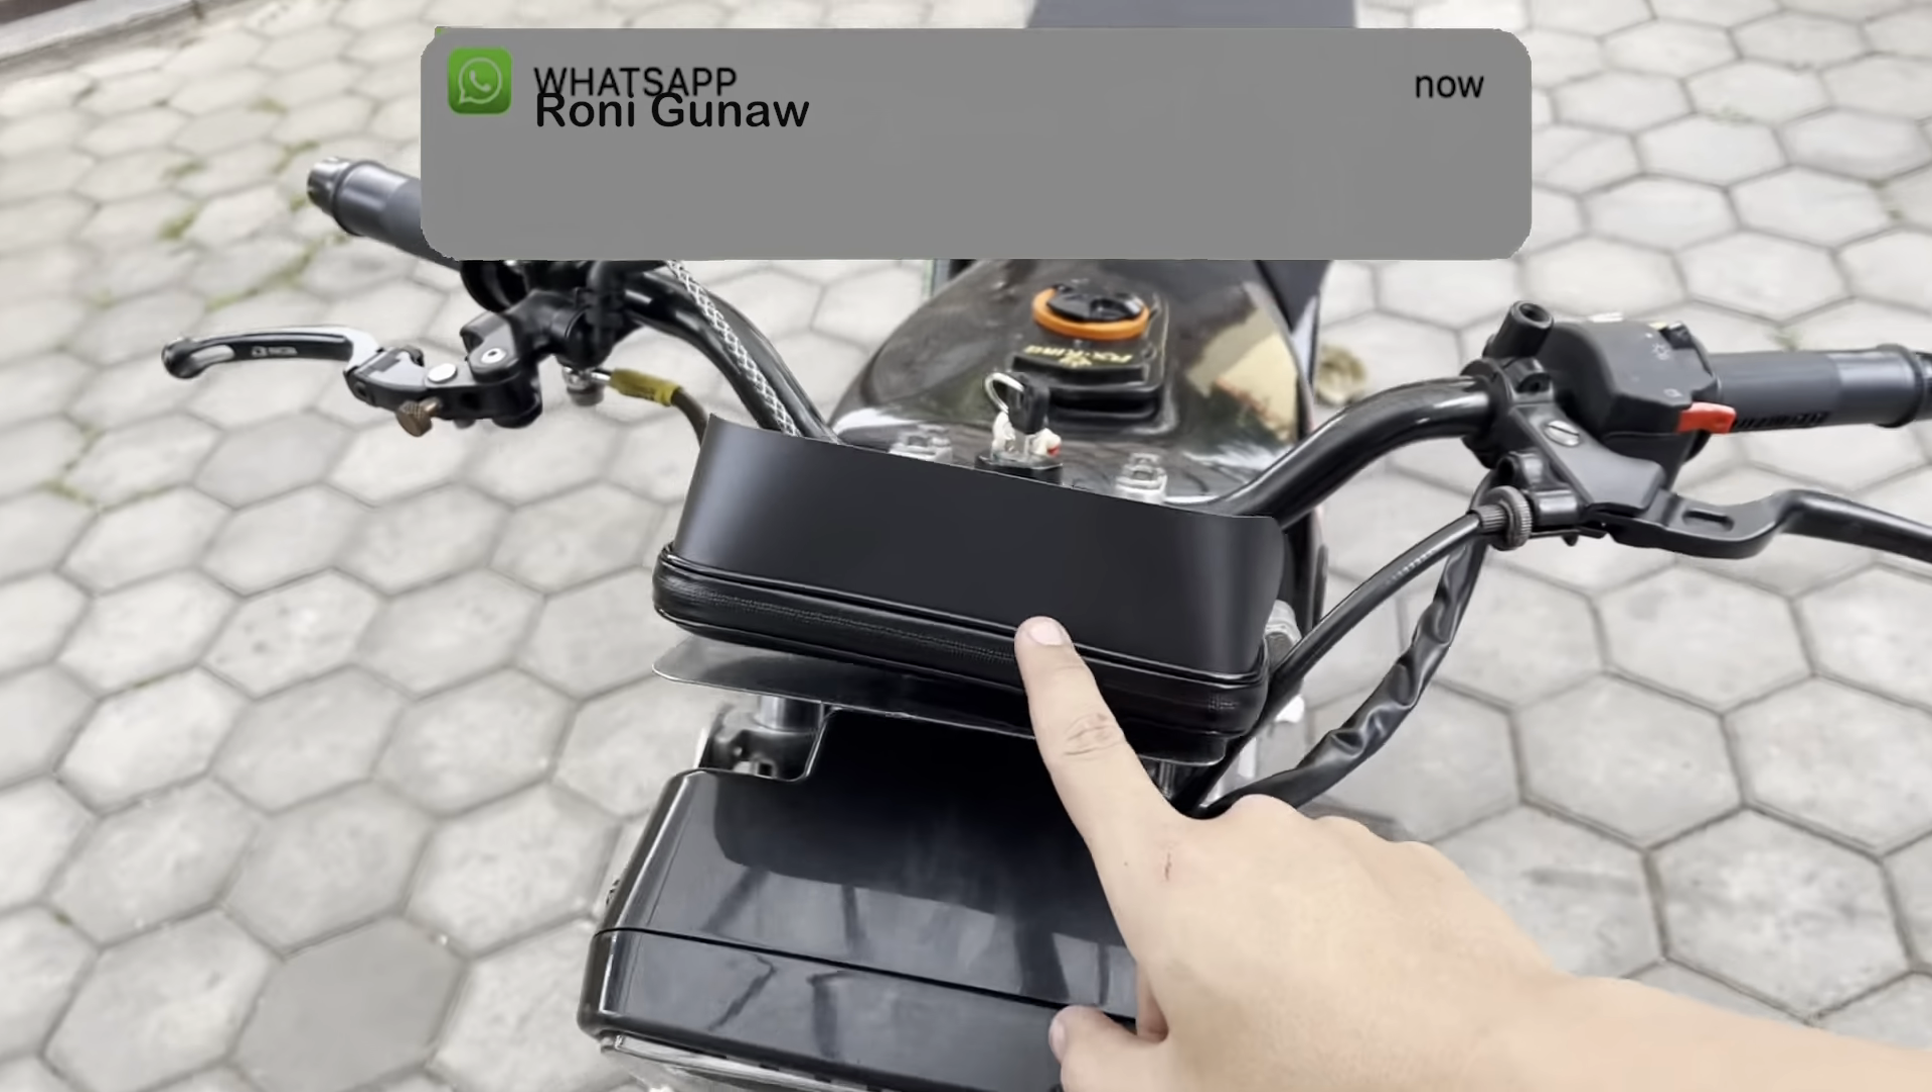Oke jadi udah kepasang nih cuy Dompet holdernya.